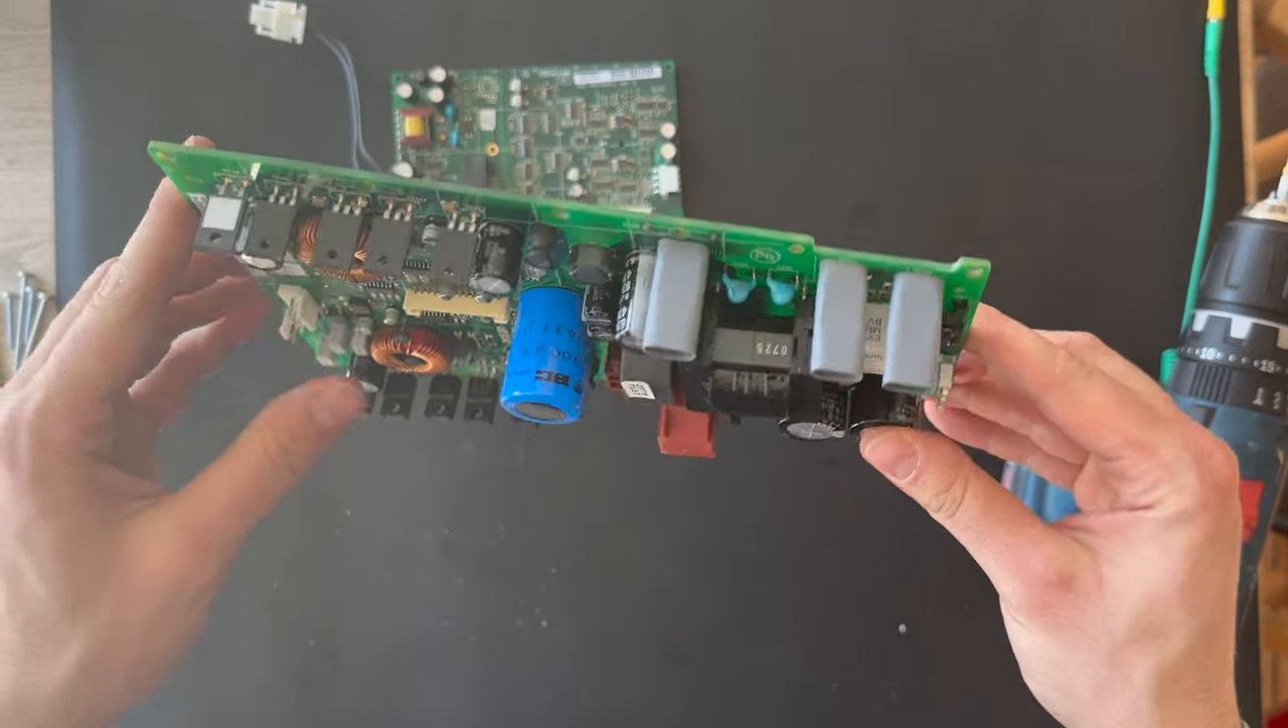We have completely removed the, the PCB board from the chassis.